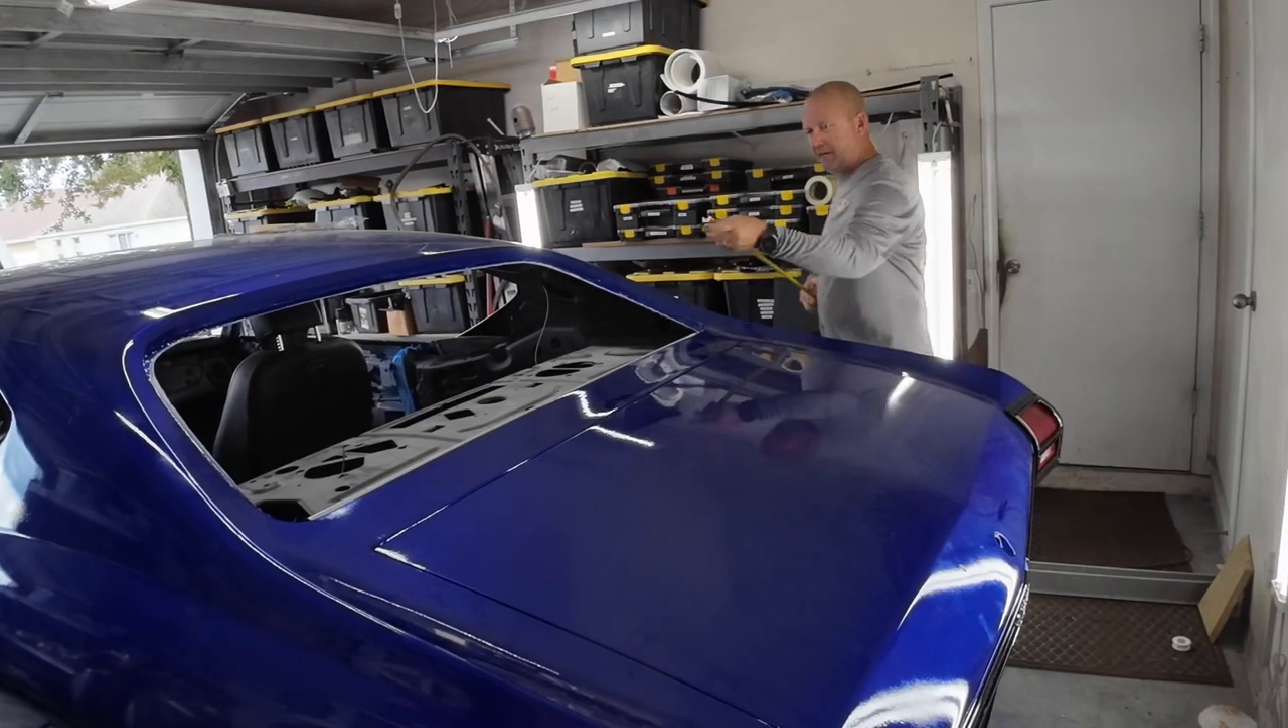All right, we got the back glass out.